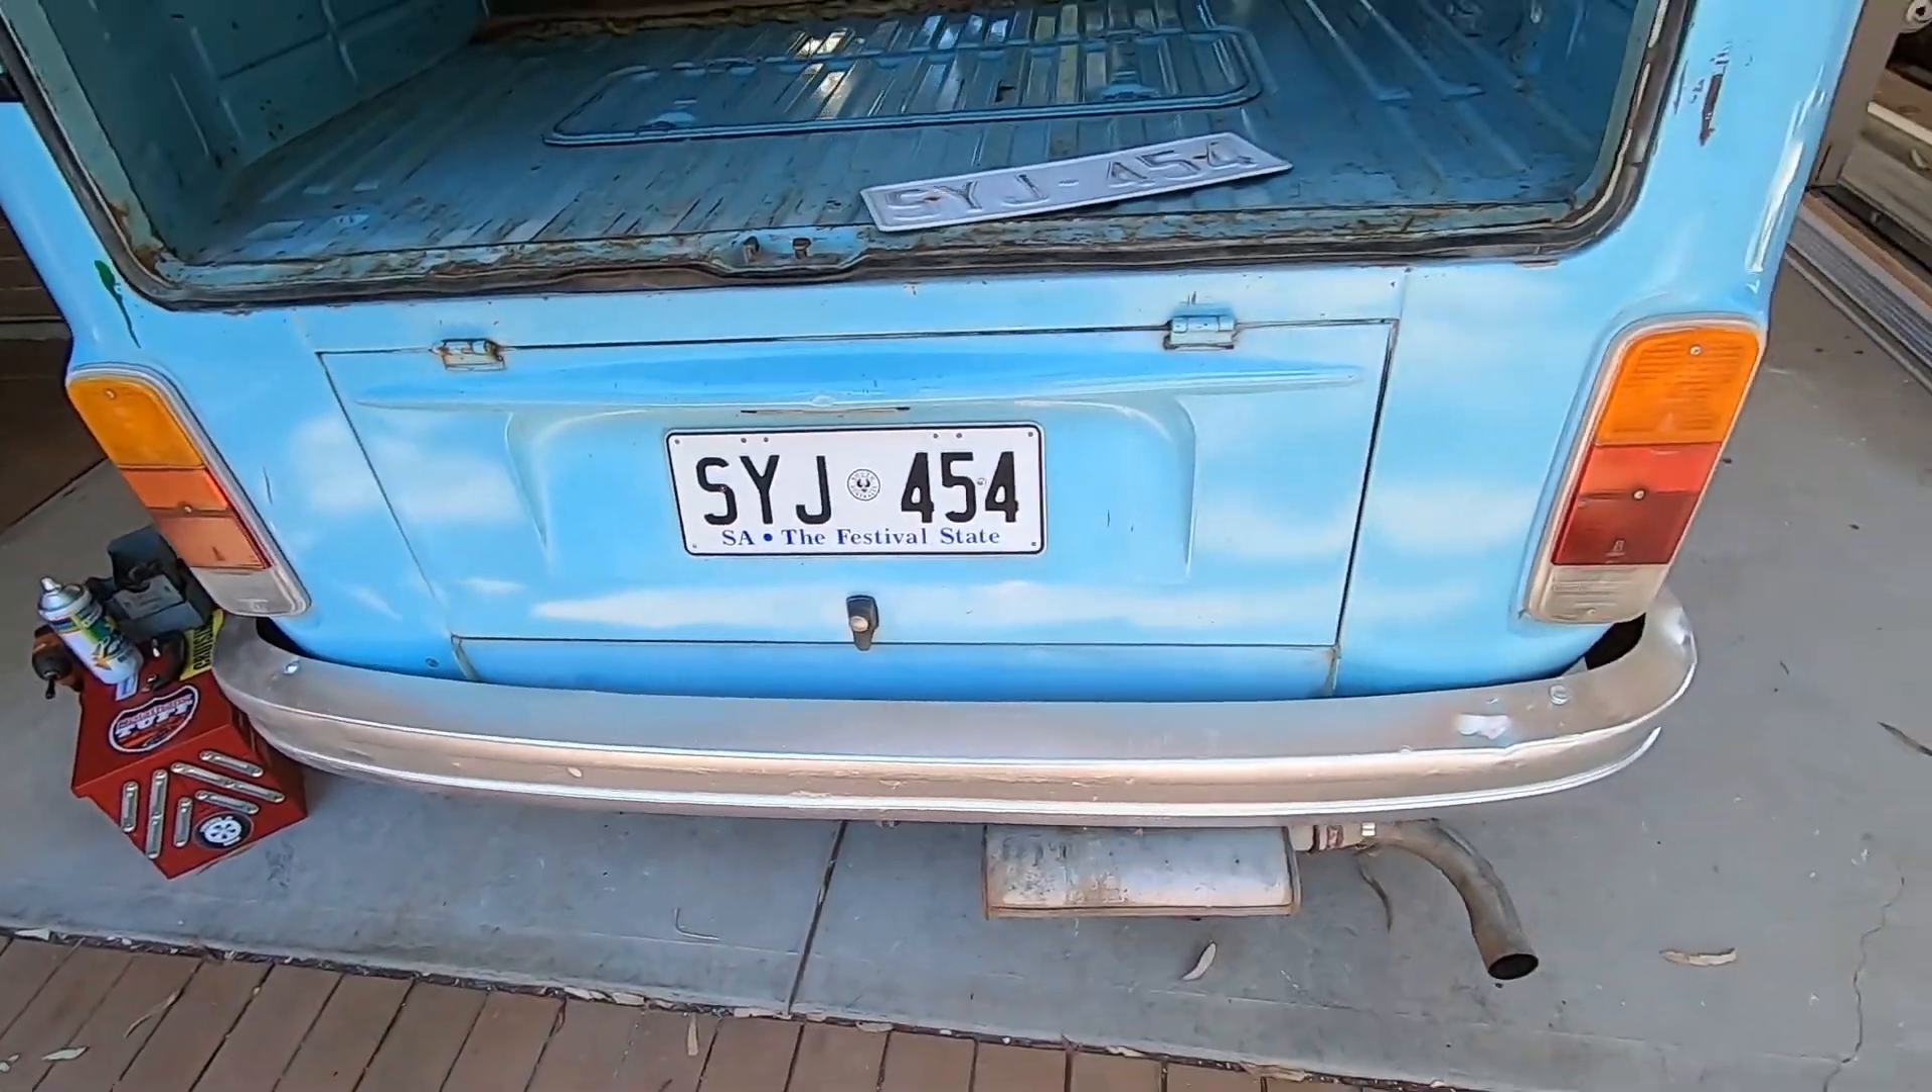Everything looks pretty good. New number plate's on. The bumper bar's back on.